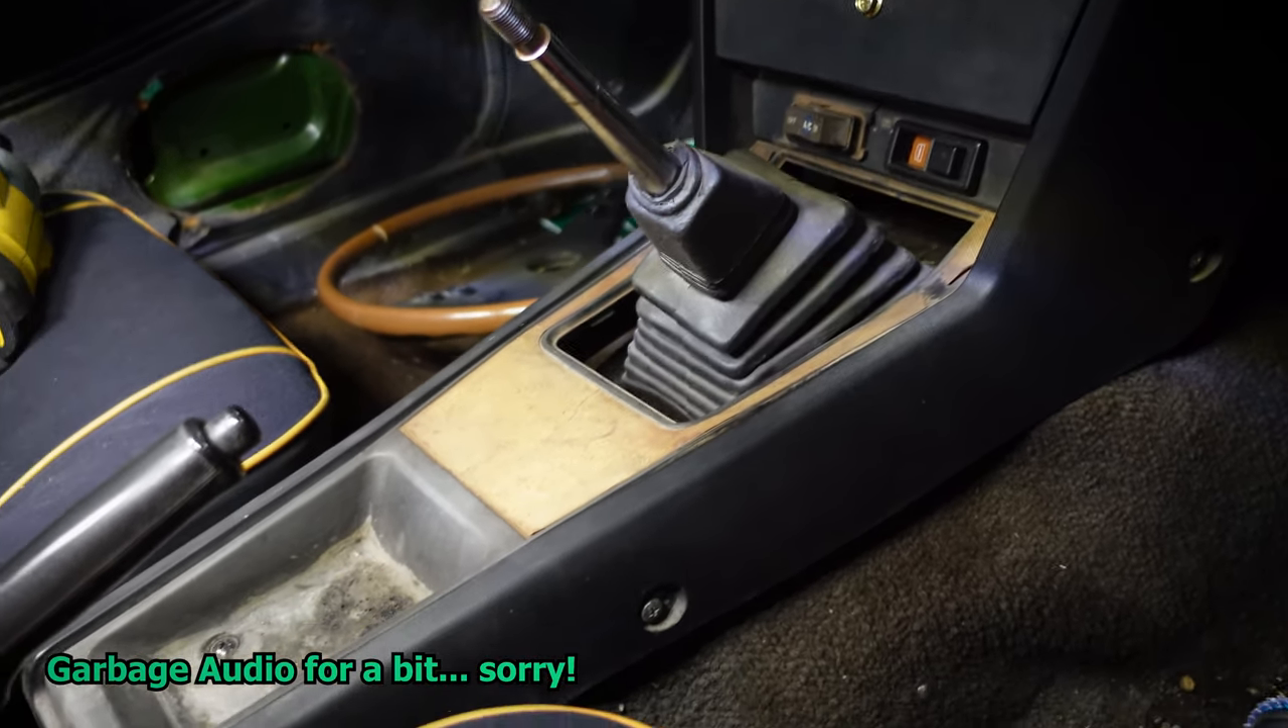So, one center console back in place.